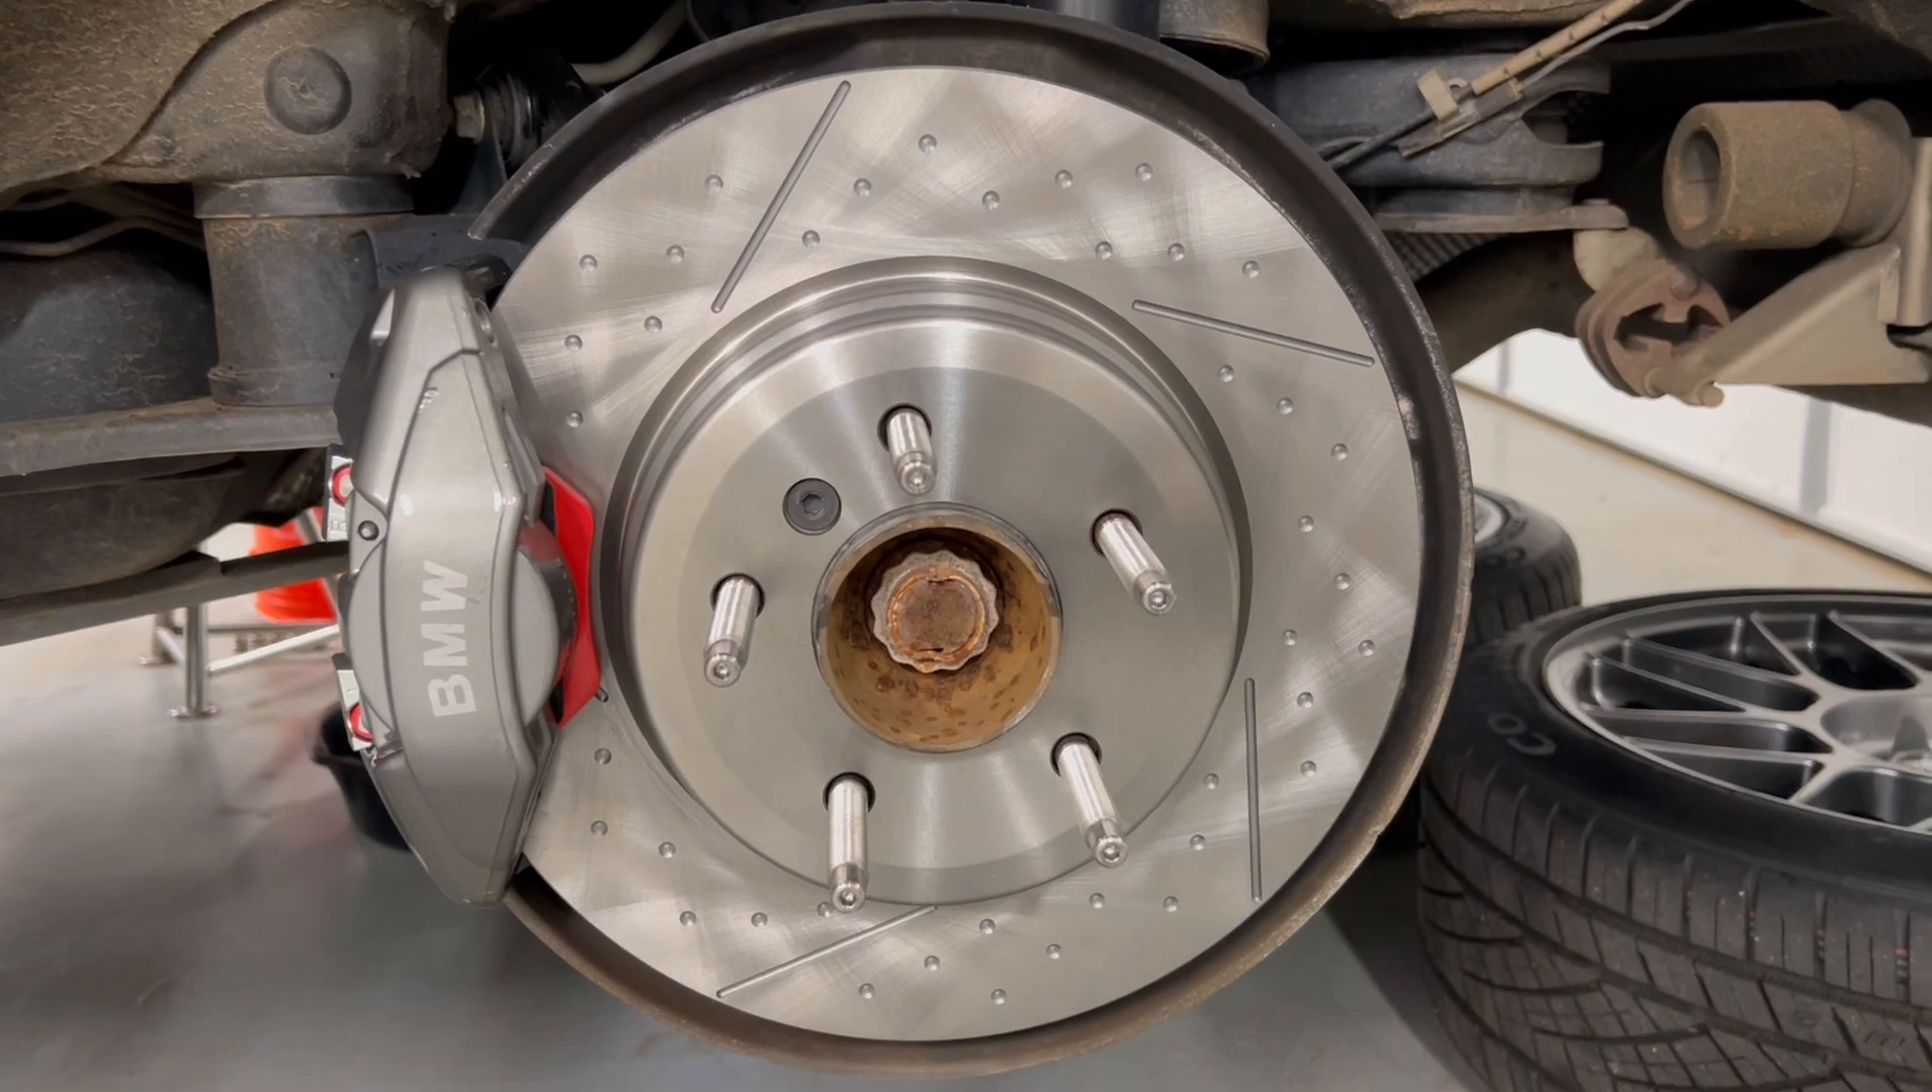This is what the caliper and rotor looks like. All installed.